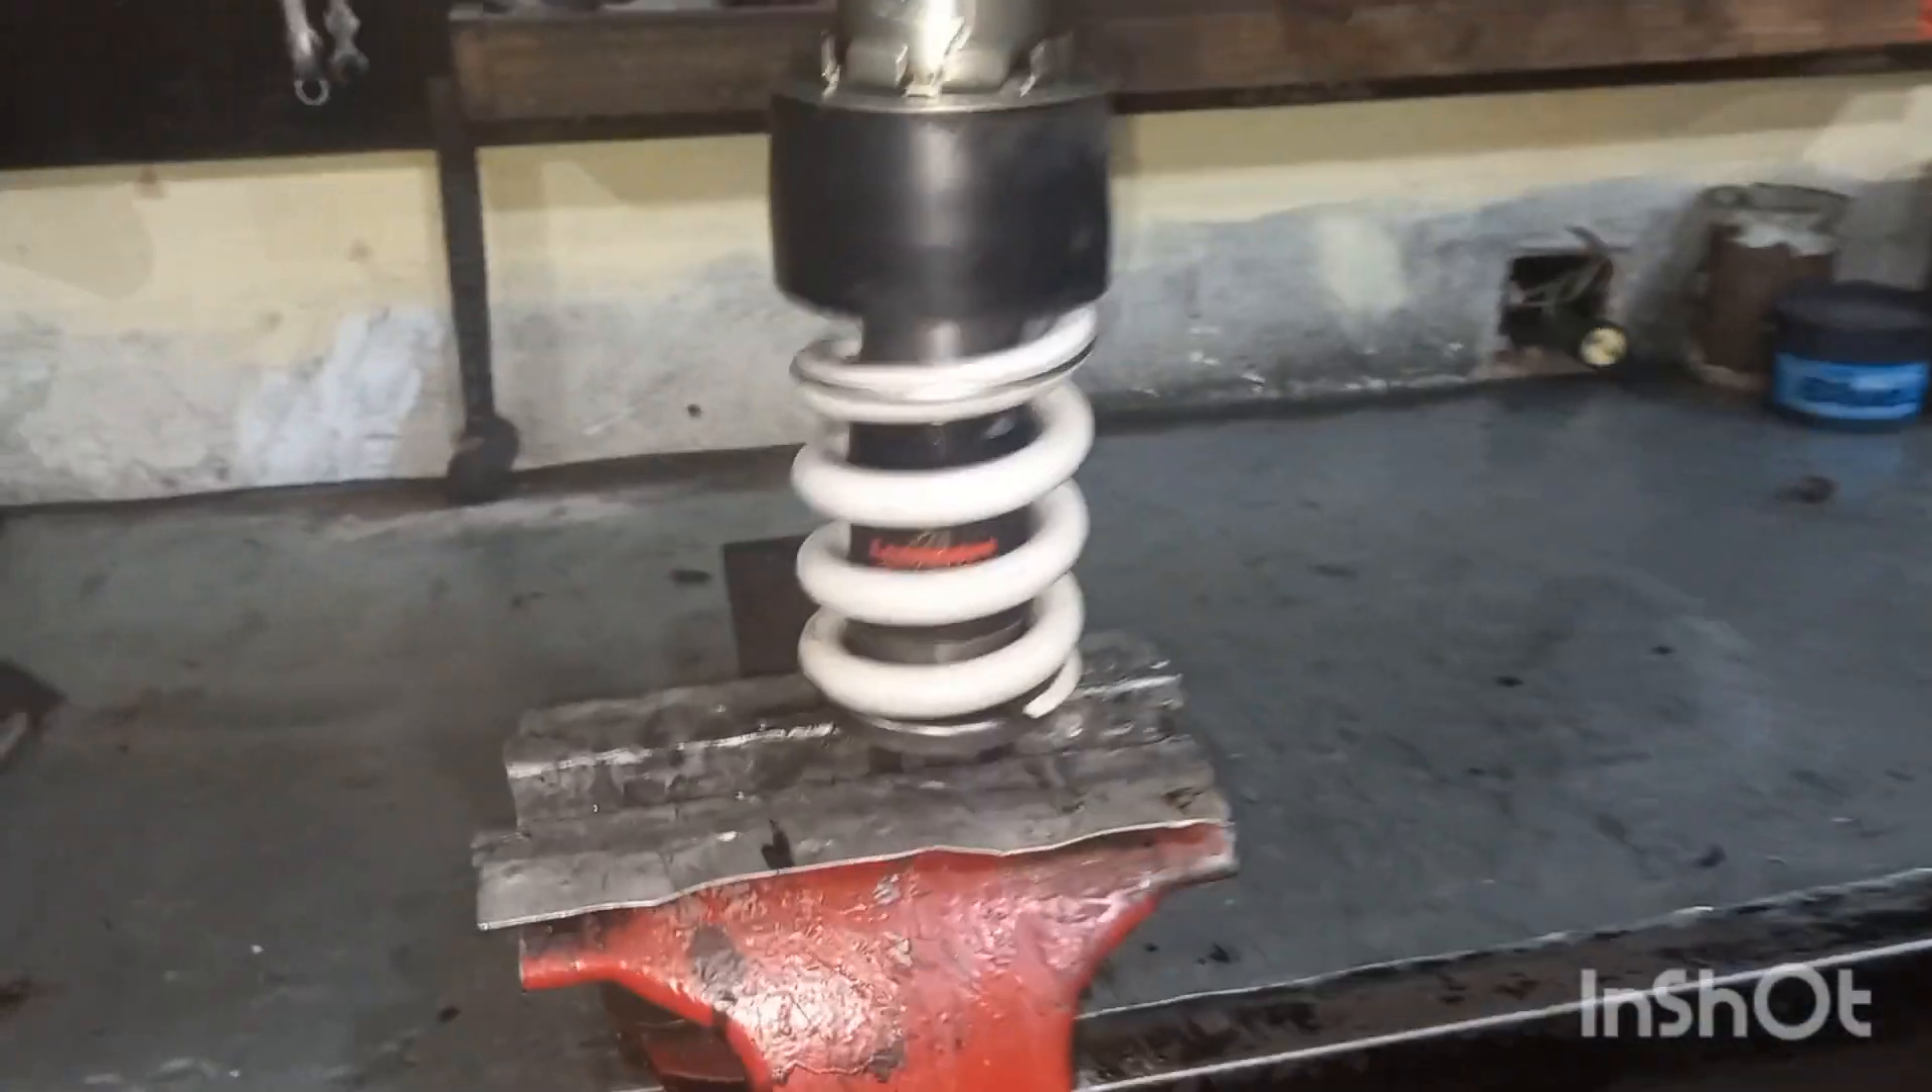Aí, galera, serviço finalizado. Já montamos a mola, montamos tudo.